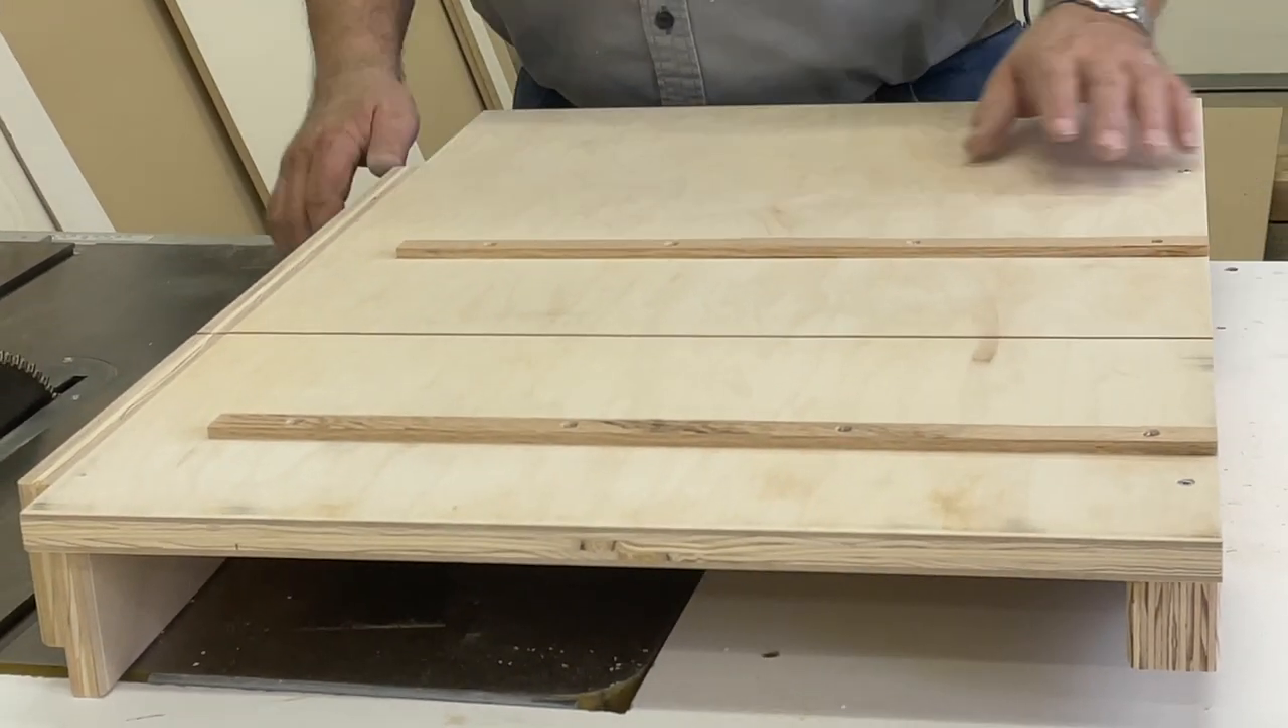You can see how the bottom side of our sled, our runners are in place, our saw cut goes all the way through.